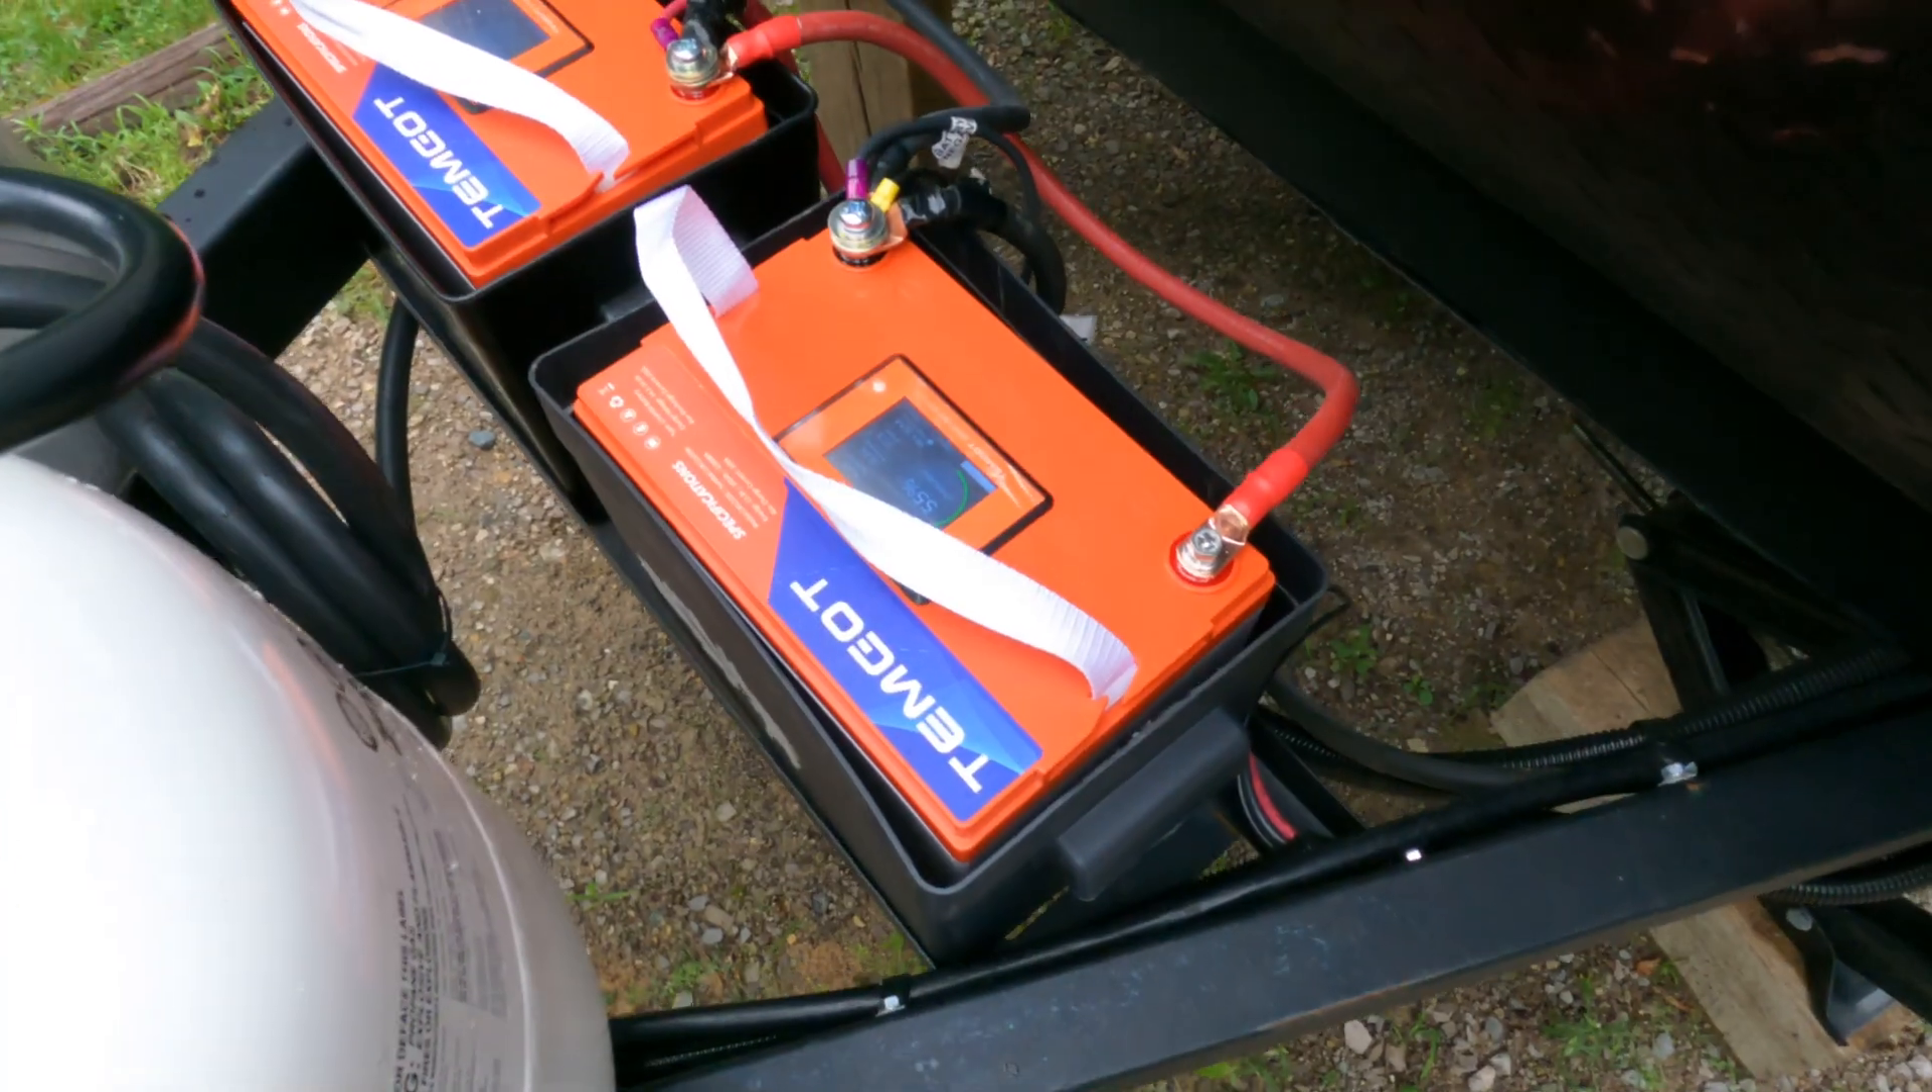Right guys so i have all my cables hooked up.